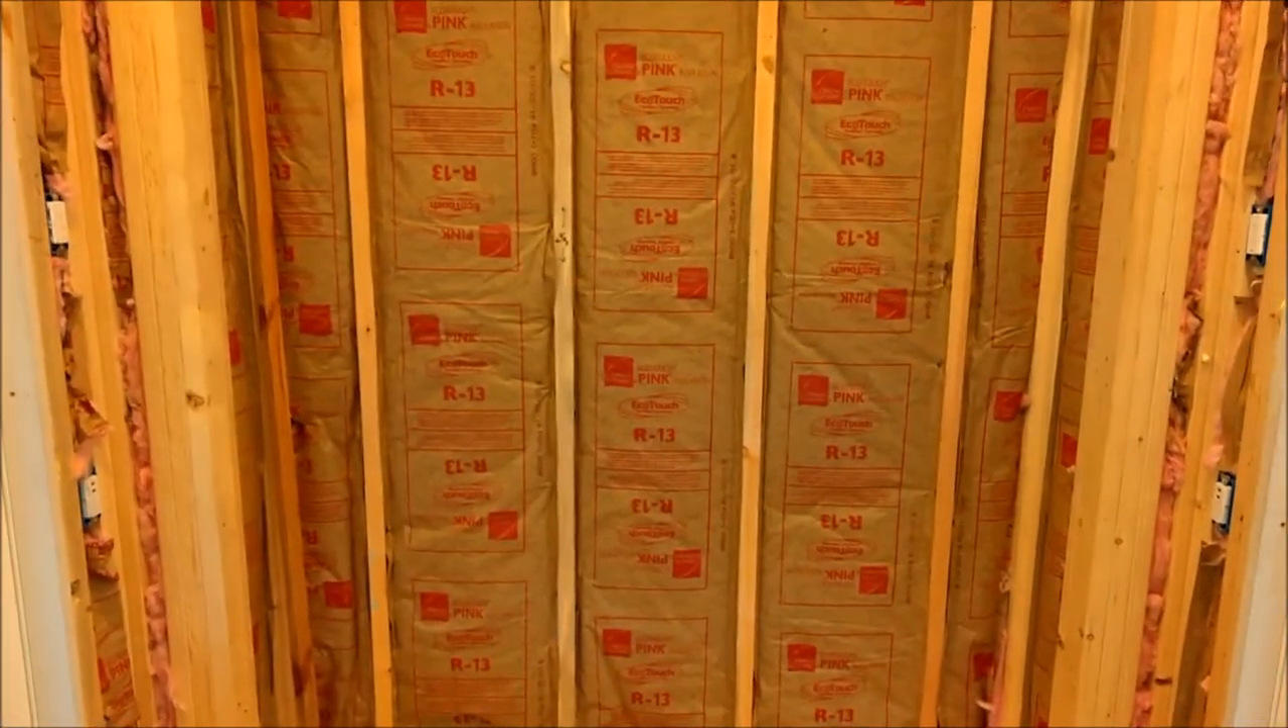You can see I've got the insulation installed at least most of it.